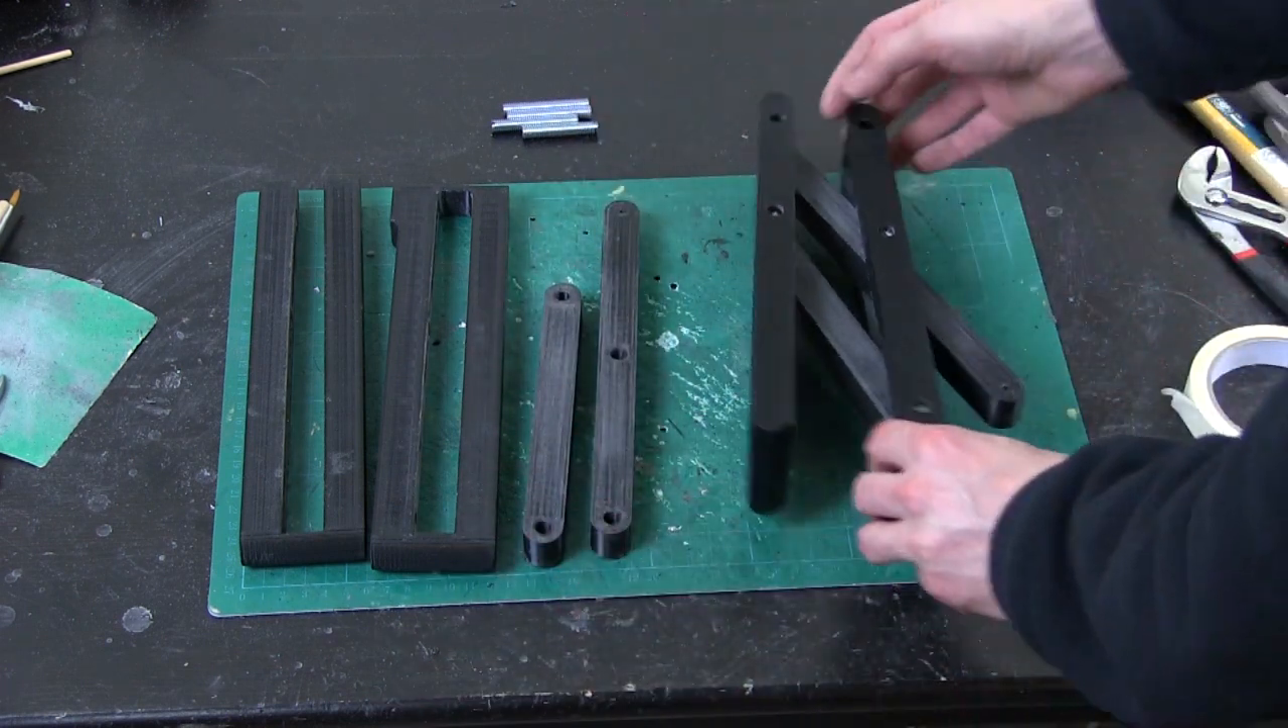So here are my 3d printed levers this one is all in pieces.